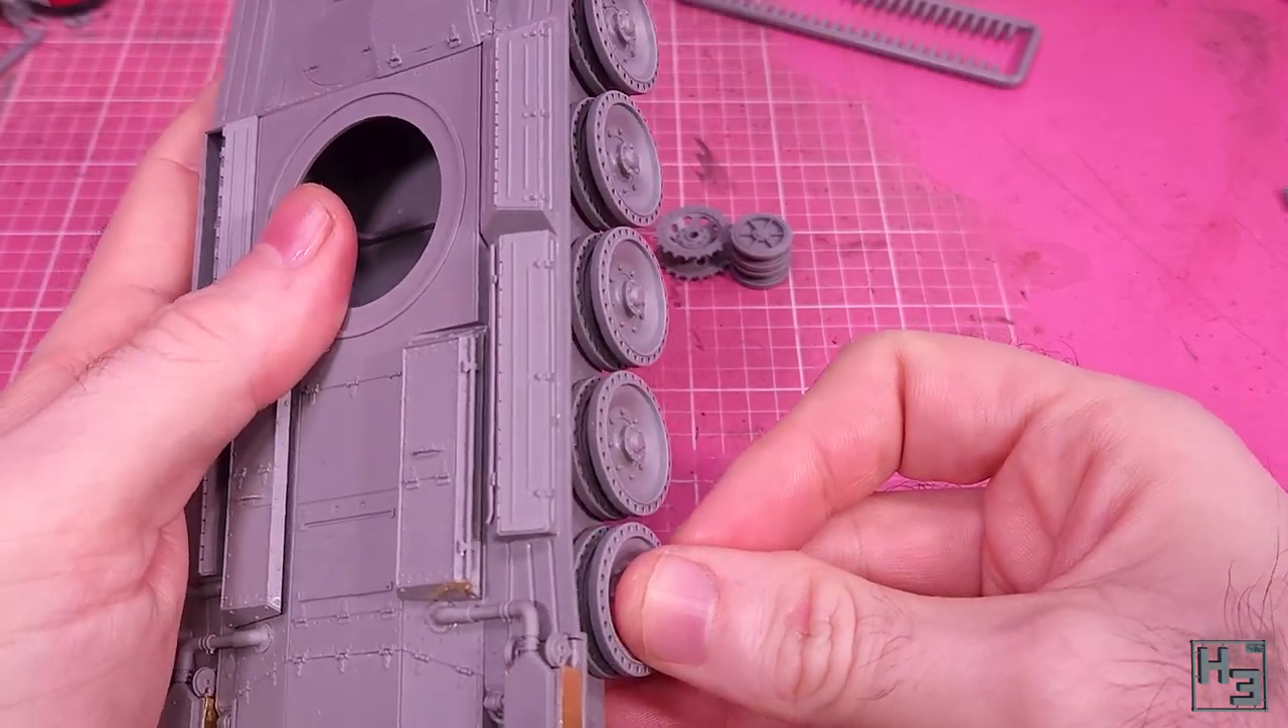There should be 117 links per side, but fortunately we can get away with doing far fewer than that. I put the wheels on in their appropriate places.